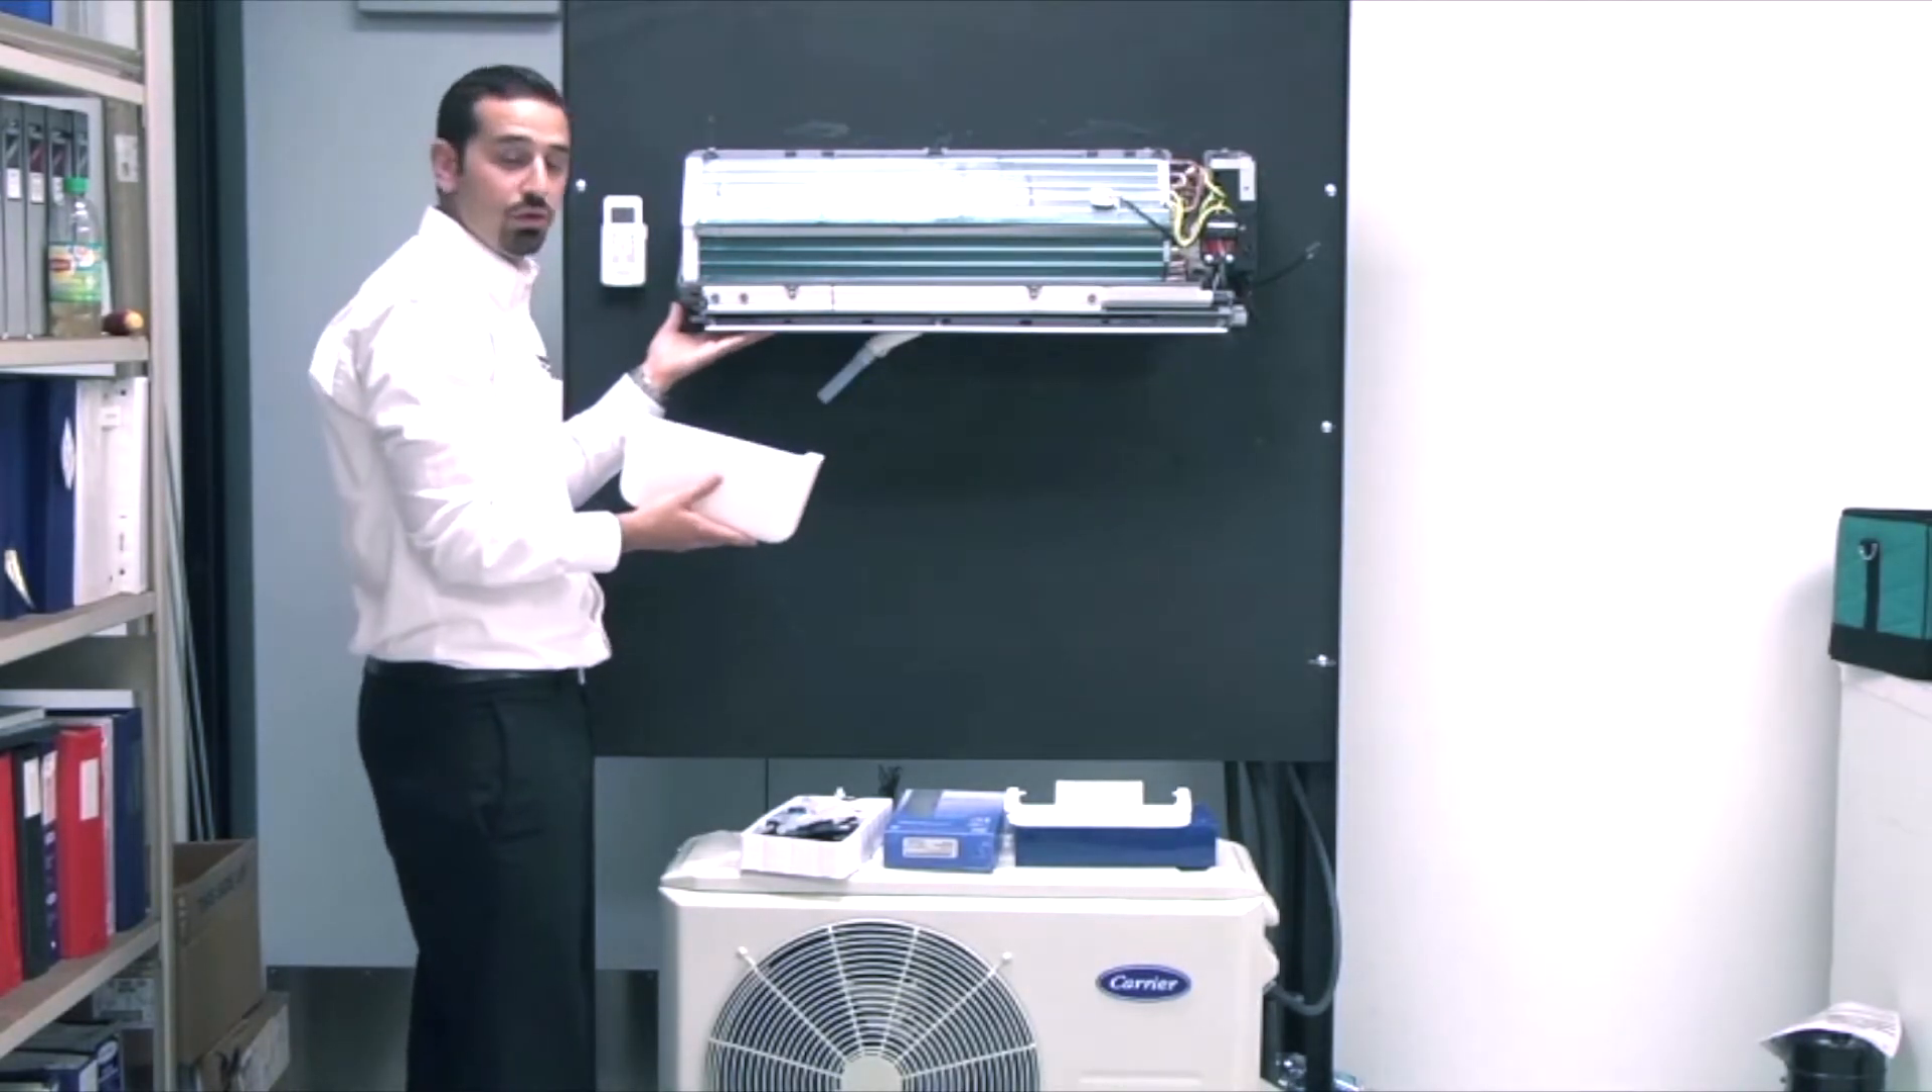All right so we've got the cover off the unit.